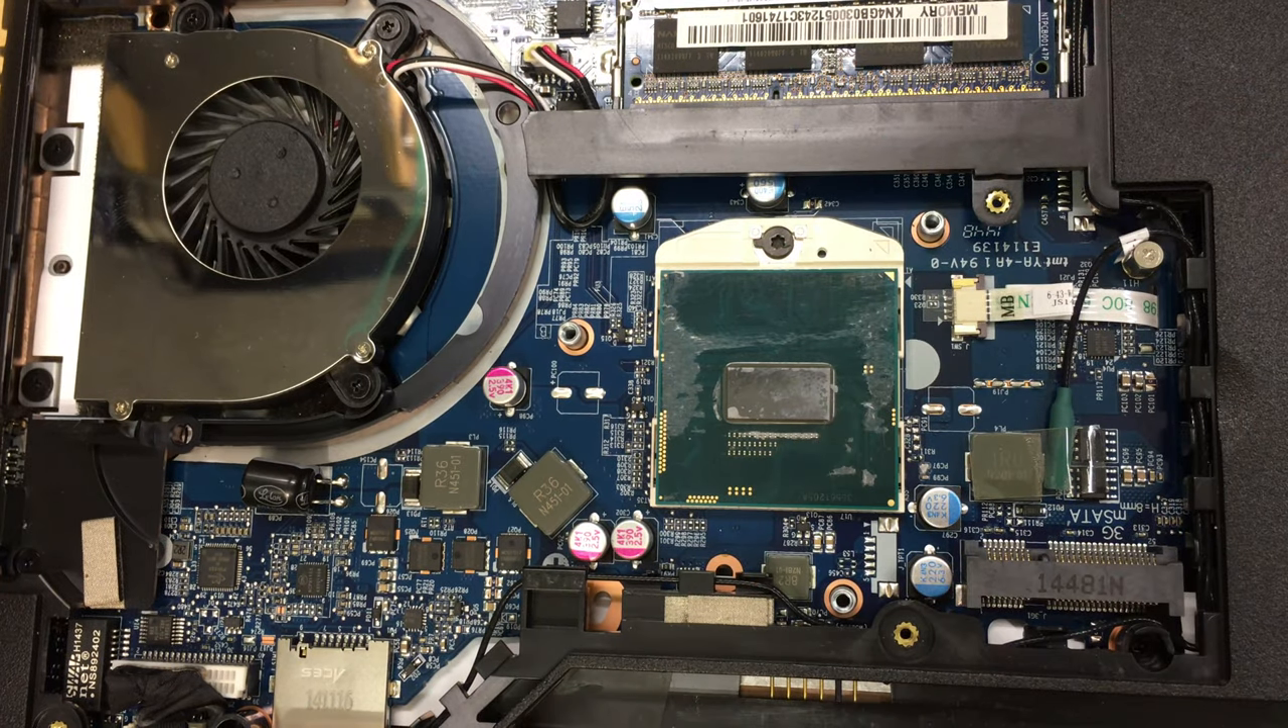Okay so now the new processor is in.